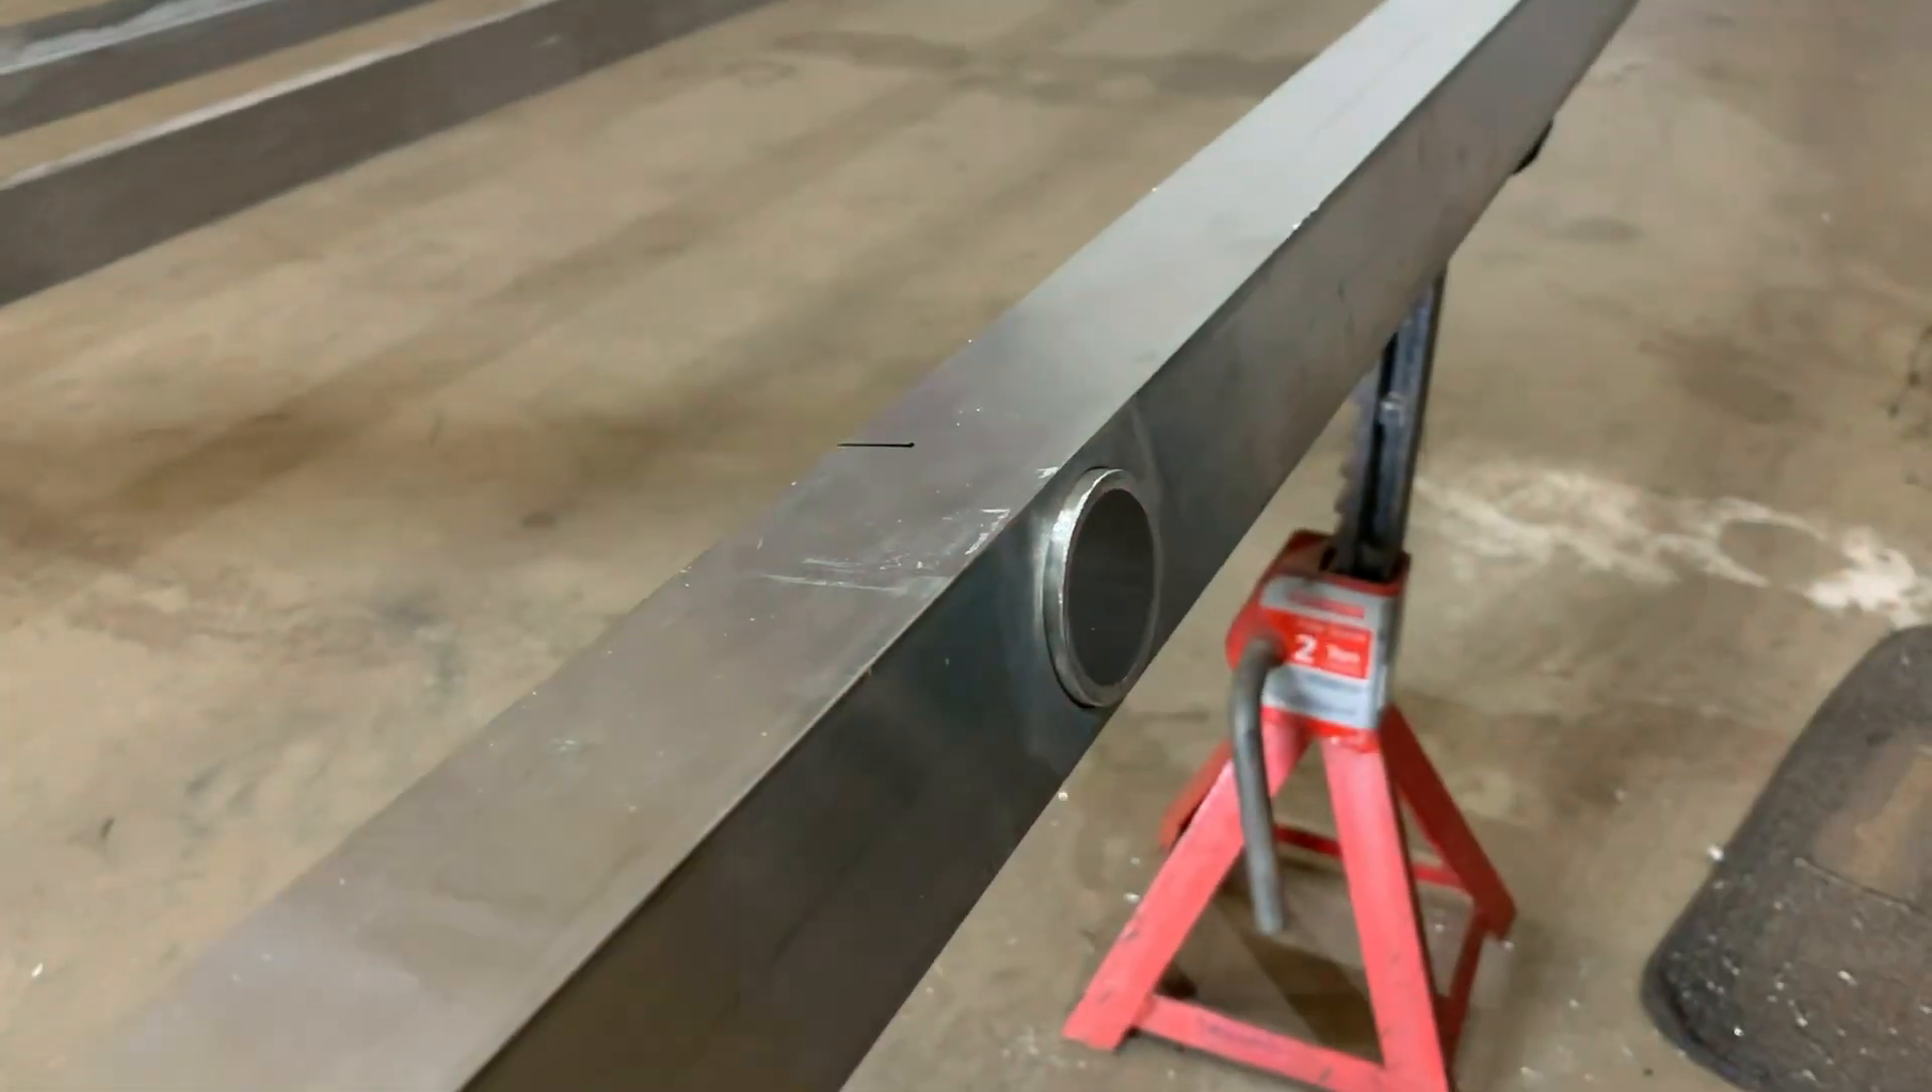So when I slide the pipe in from the outside, I've left it so that there's a little bit of a lip sticking out.